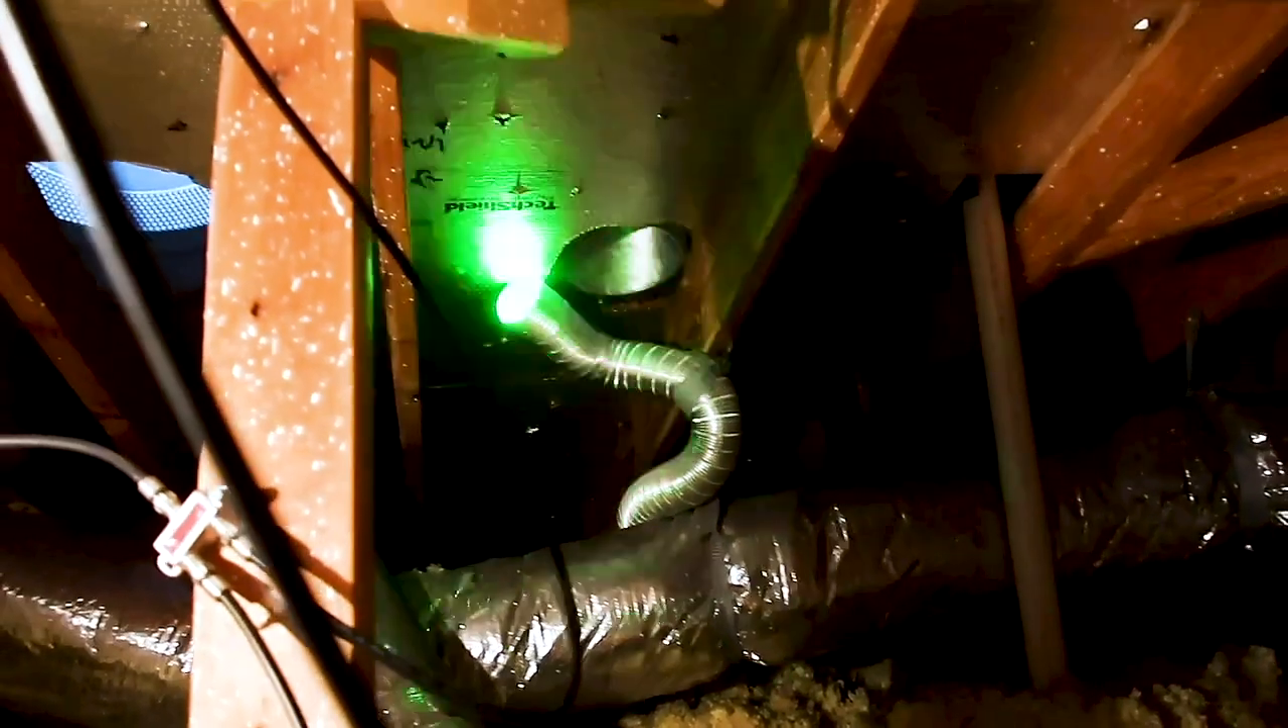You have the mechanical exhaust vents not attached to the vents here.